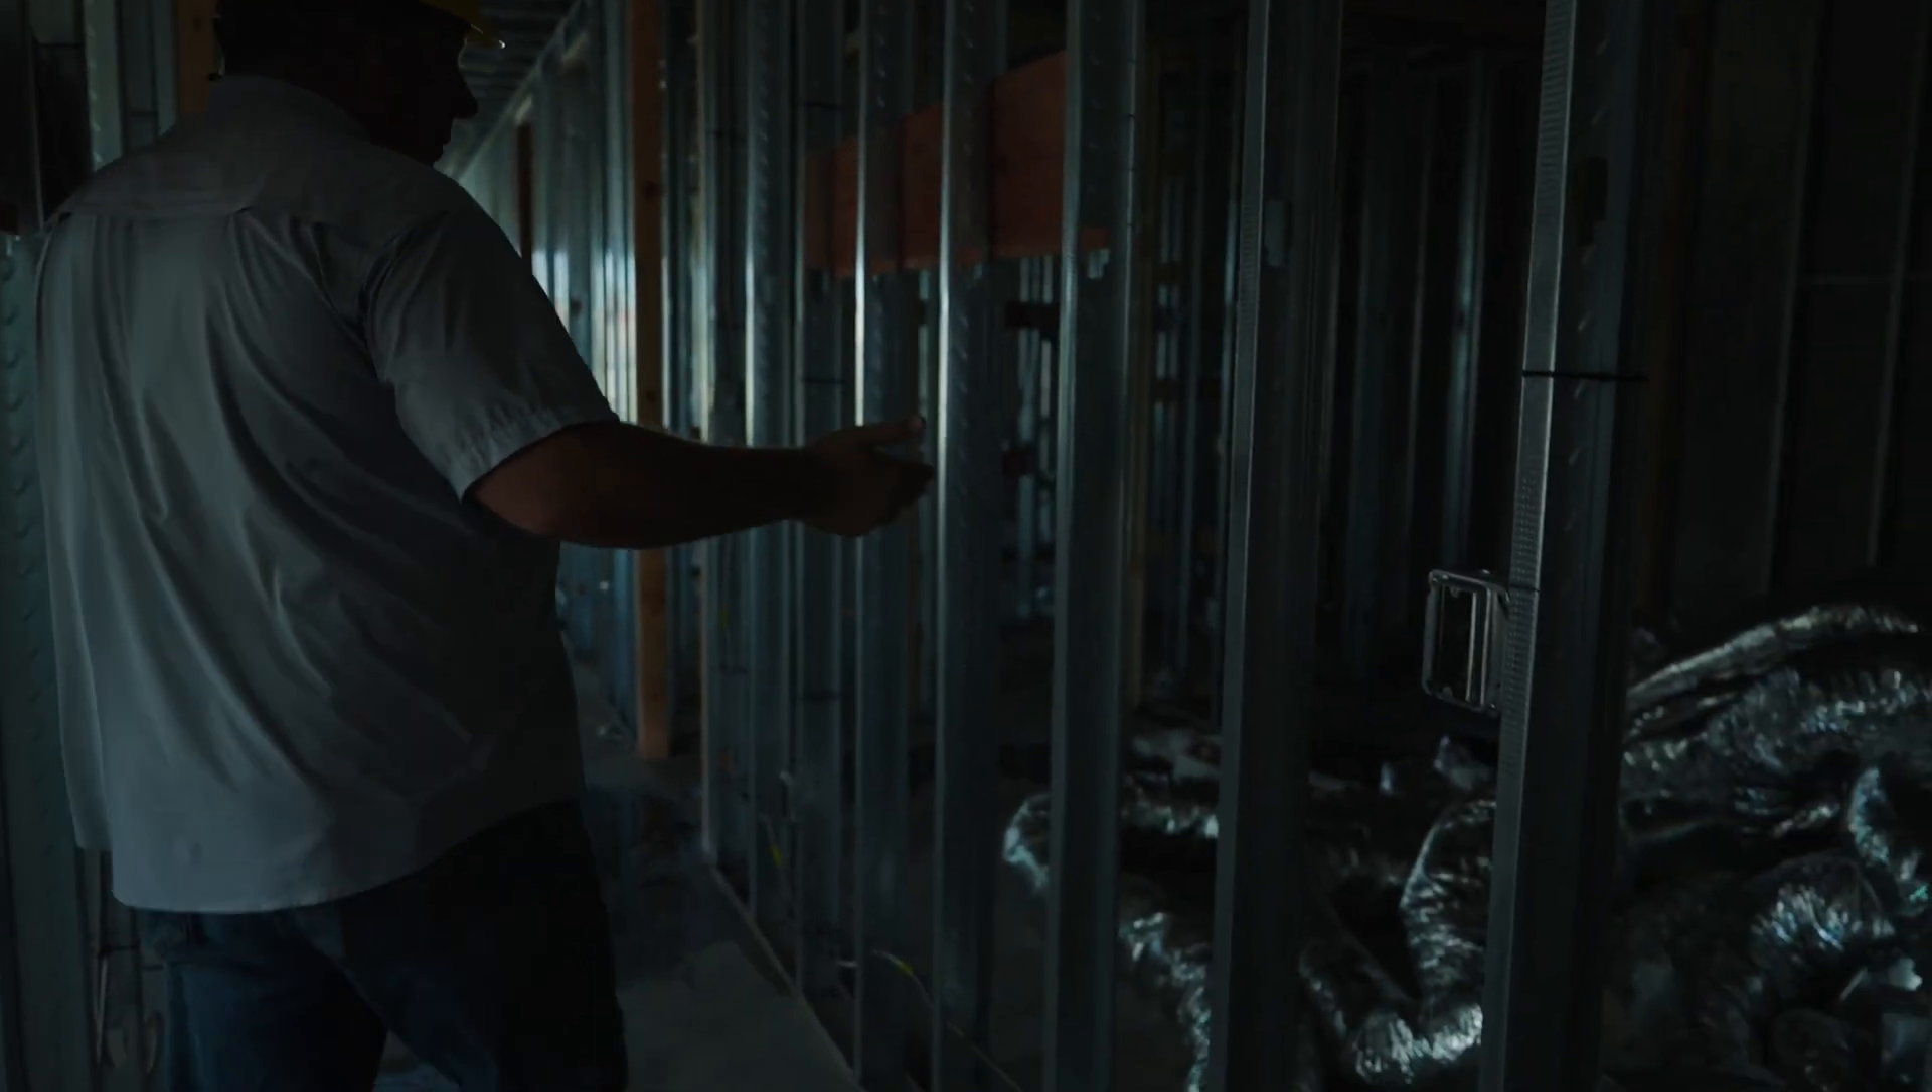You can see all the AC duct work is here. It's just not put up yet.